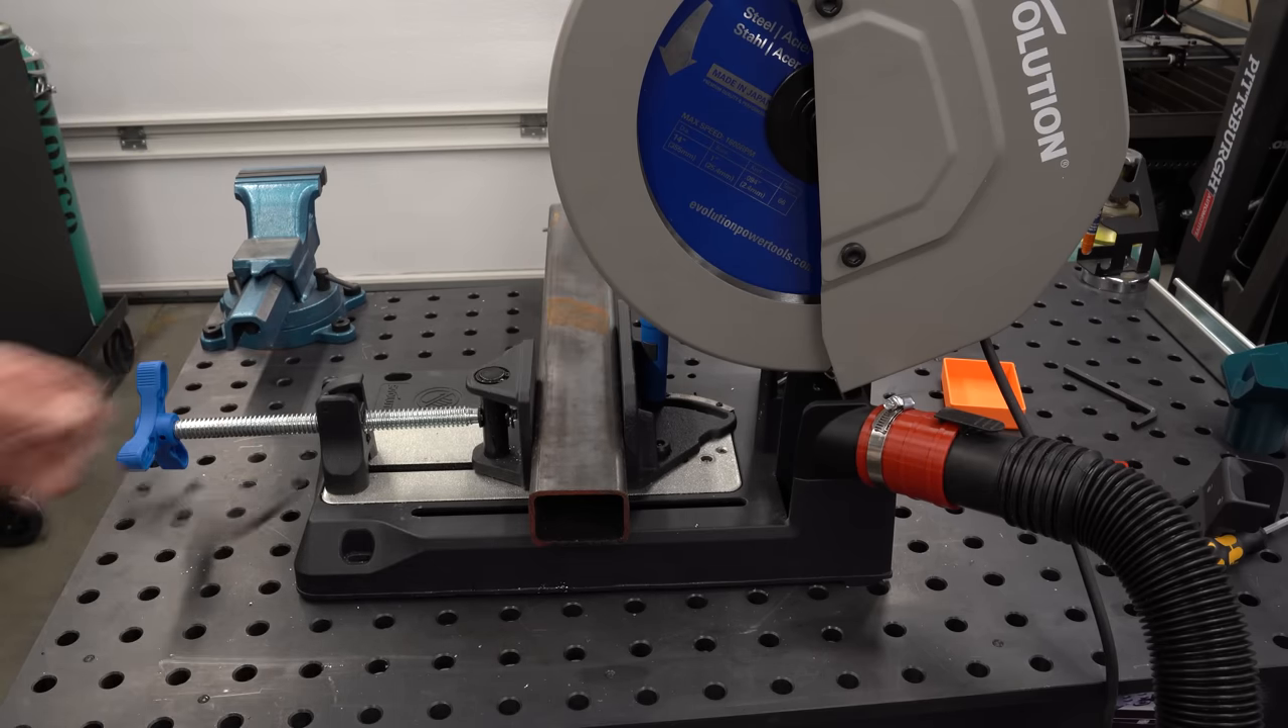And then the vacuum hose should just snap in. And it does.